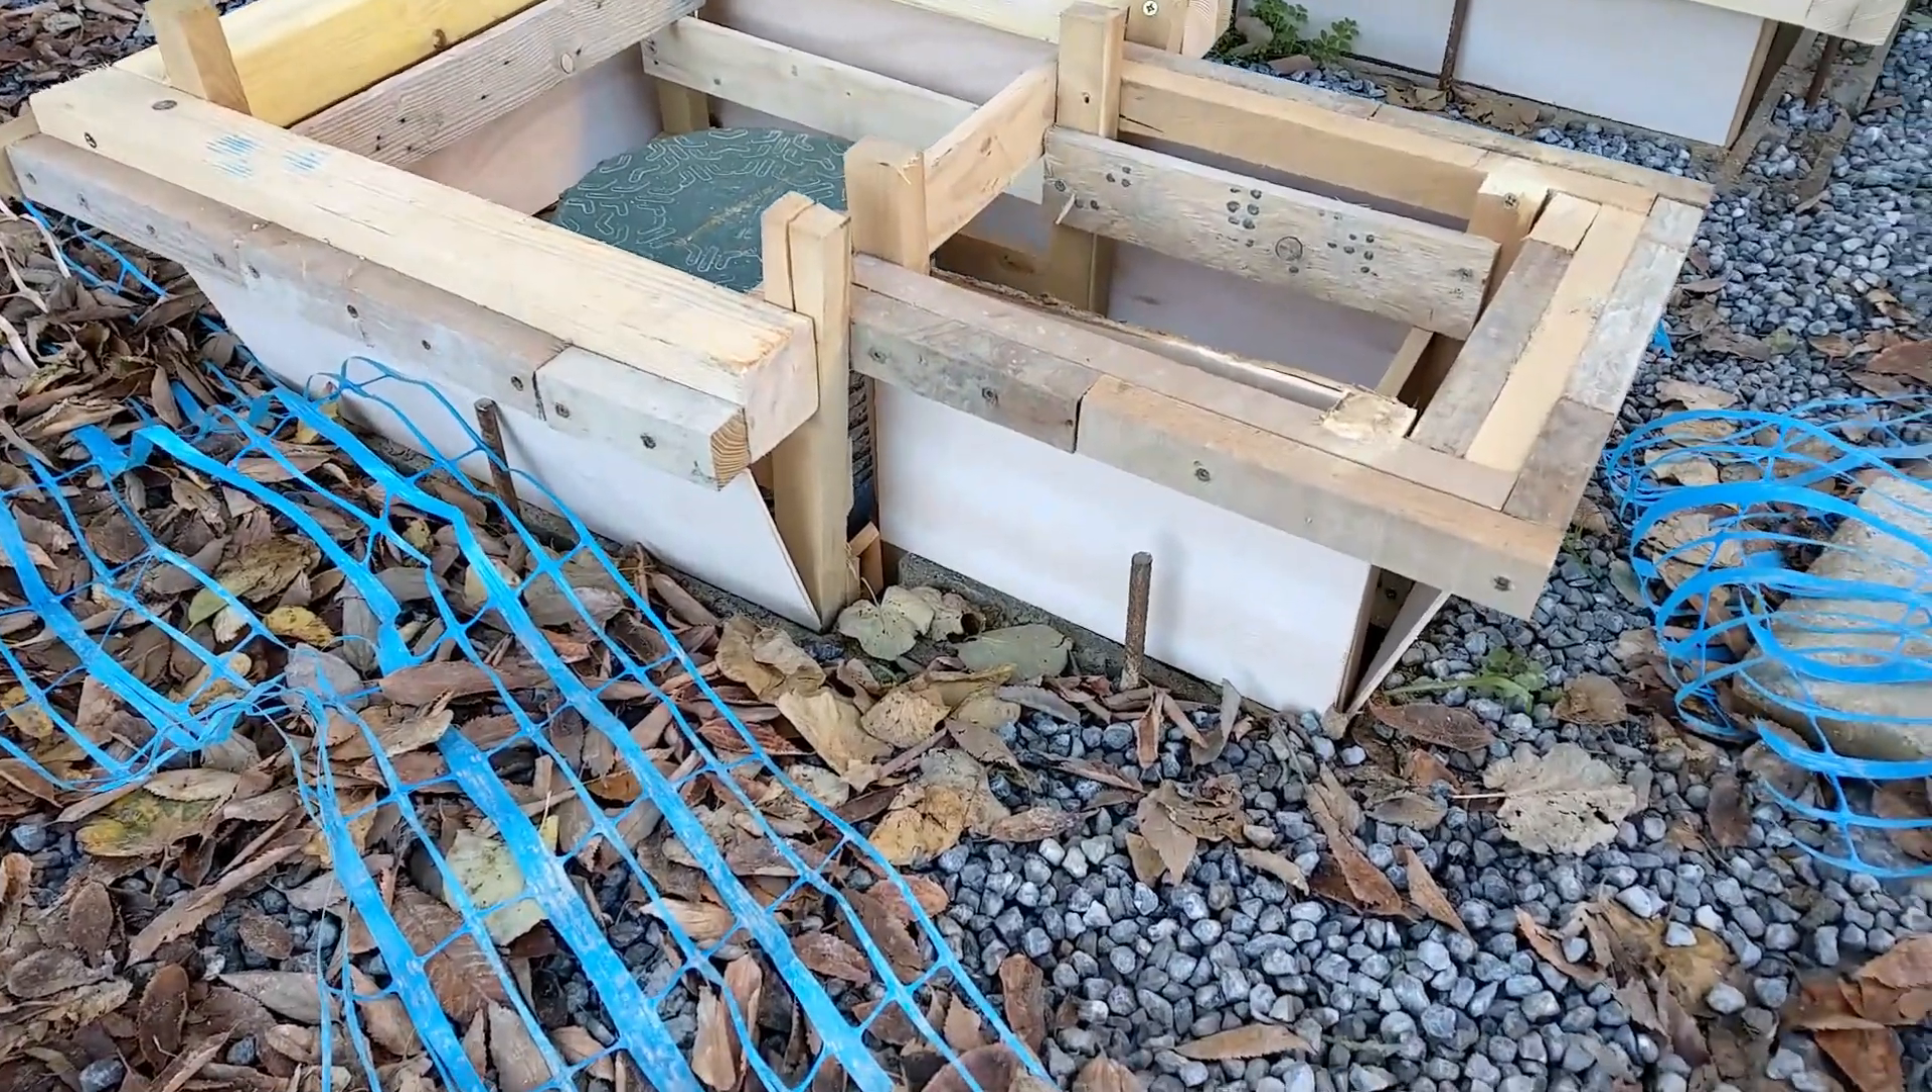I've made the structures that will hold up the access panel covers over top of the pits.